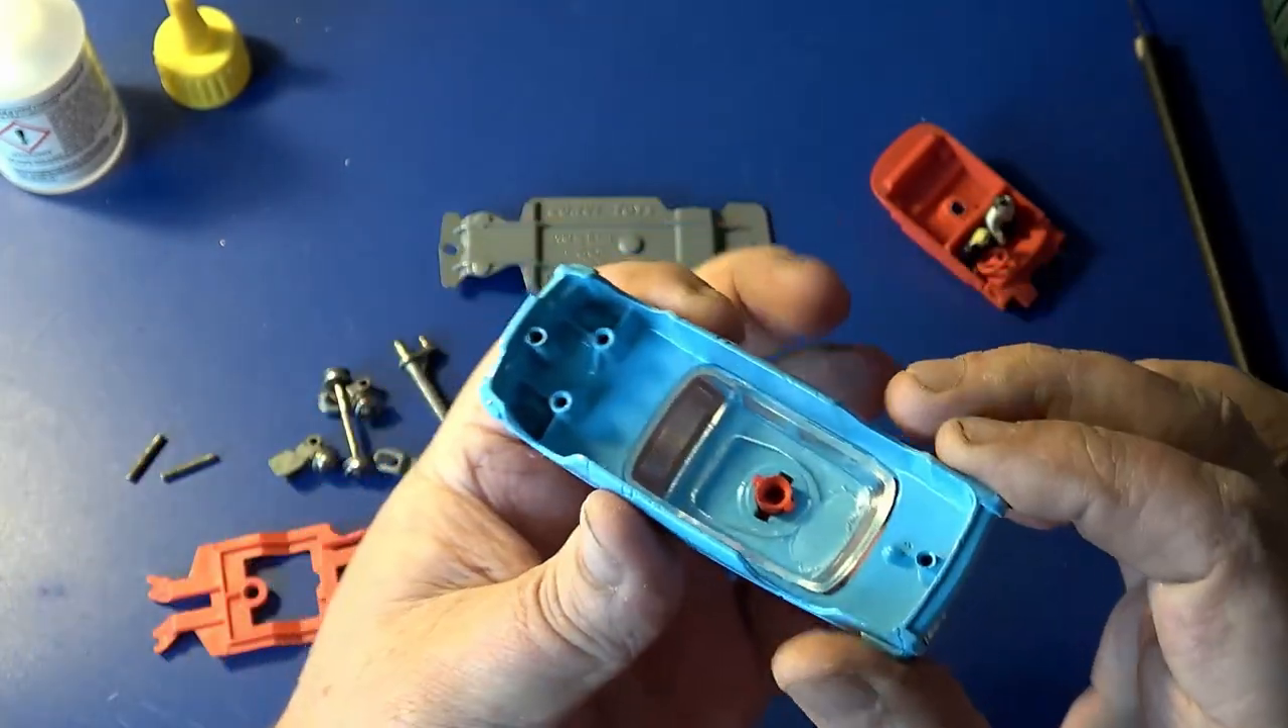So there that's our glass in.